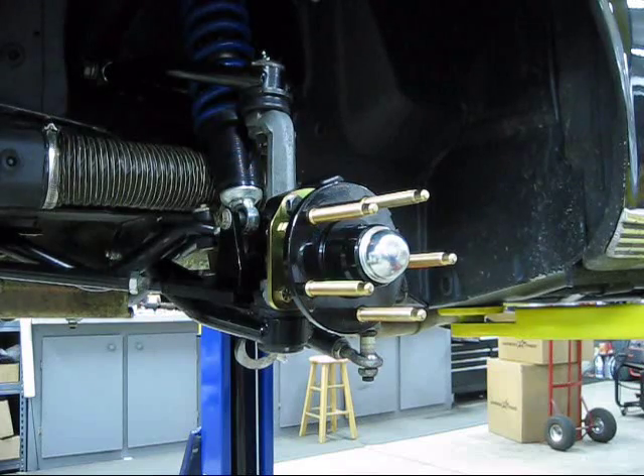Okay, there's the hub all installed.